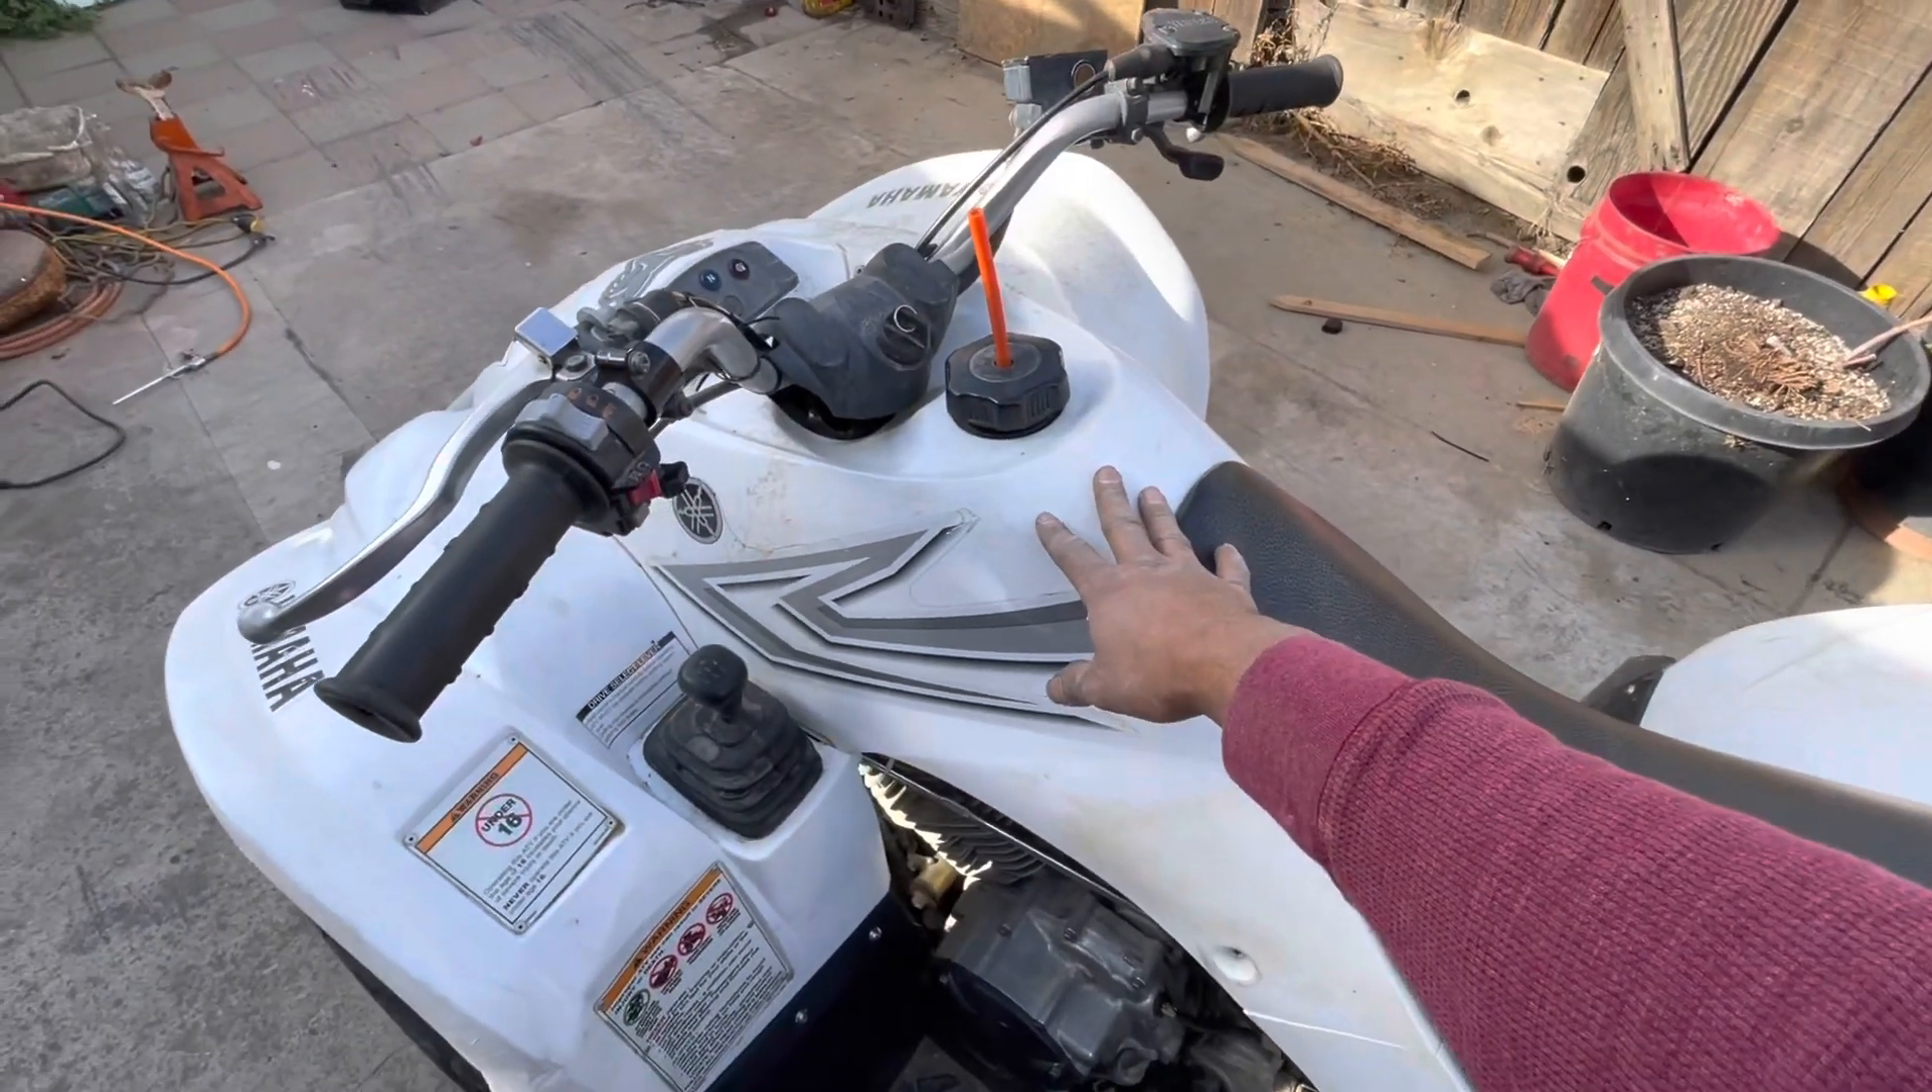Ya pusimos el plástico que lleva arriba del tanque.